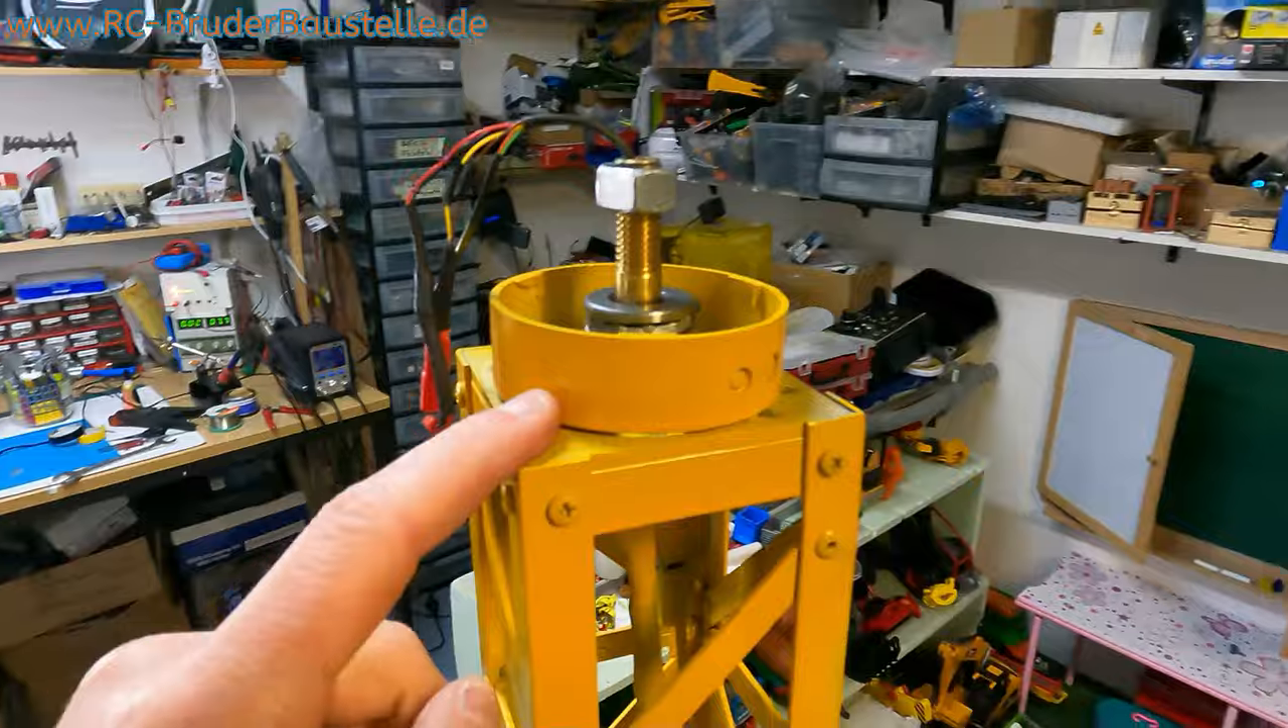Habe die schraube einfach wieder drauf gedreht dann geht schon mal nichts verloren.